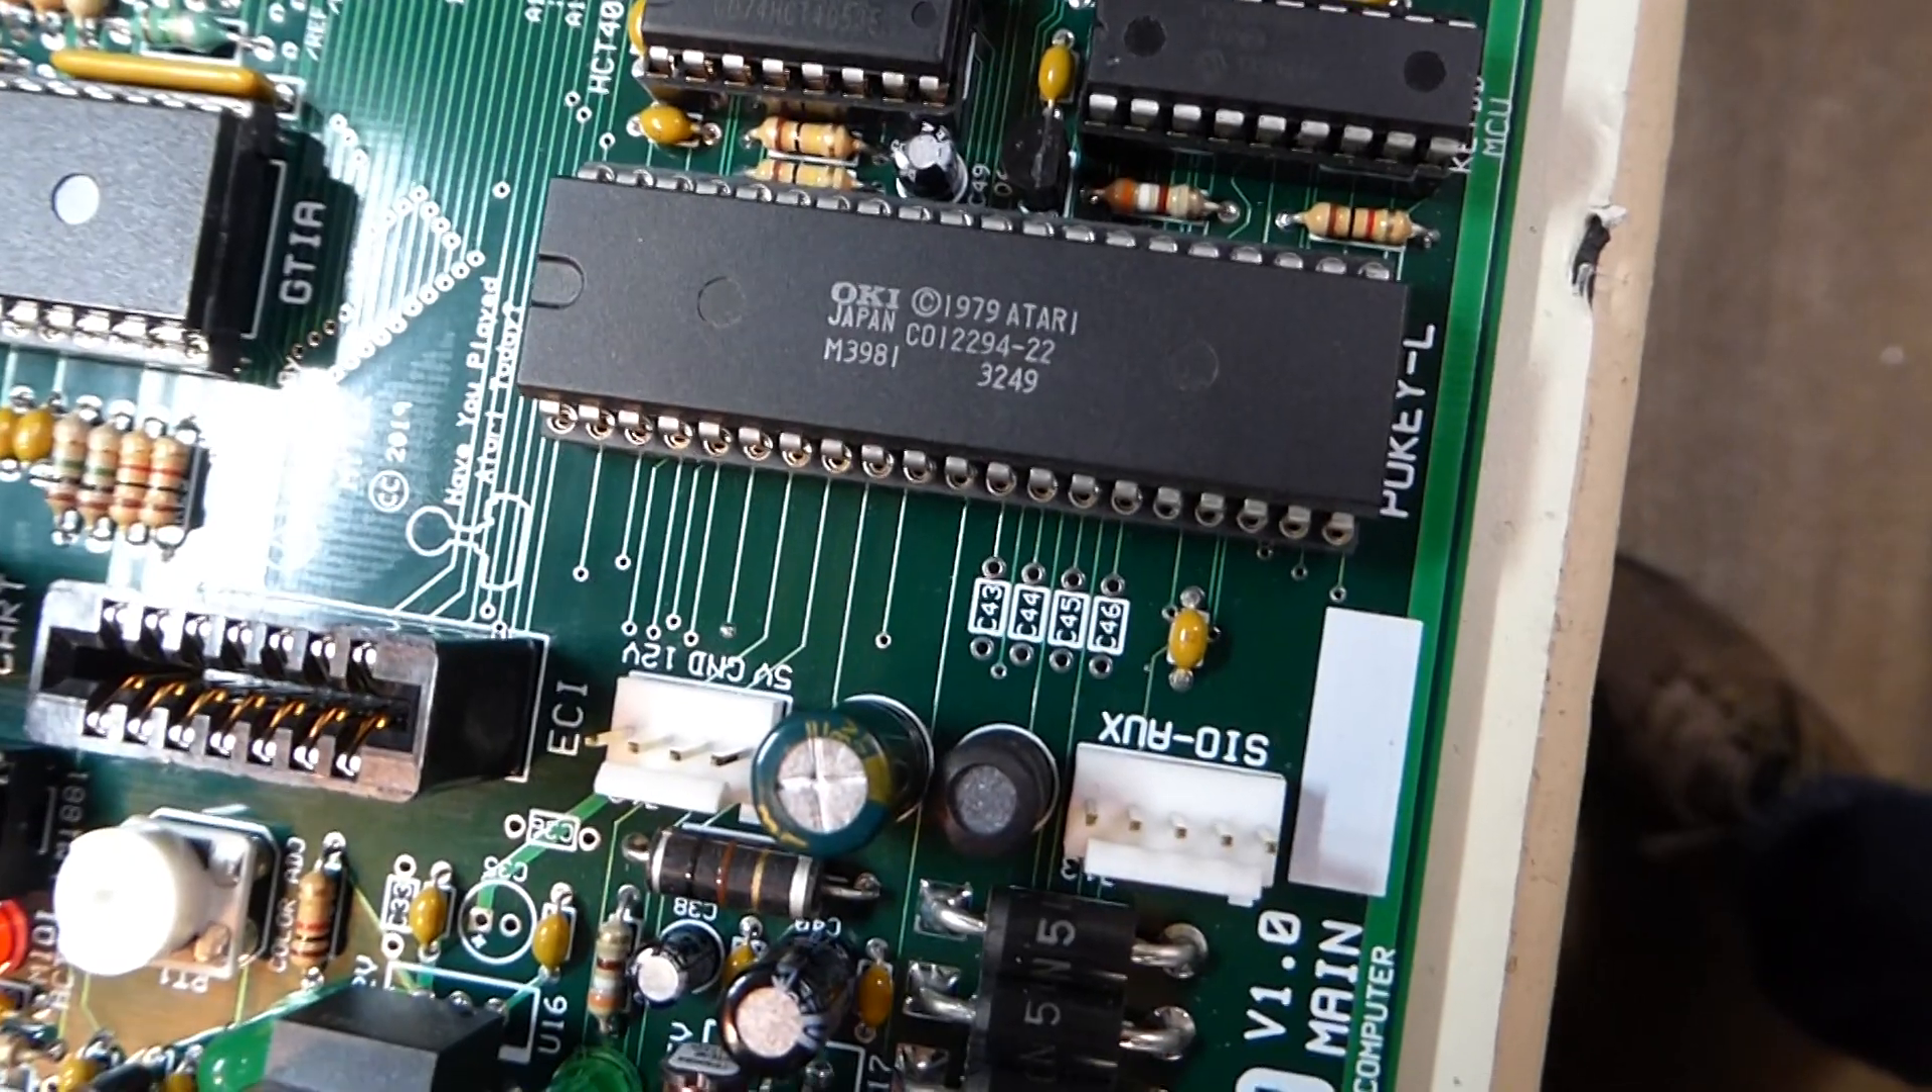Right there I'm missing four capacitors for my paddle inputs.